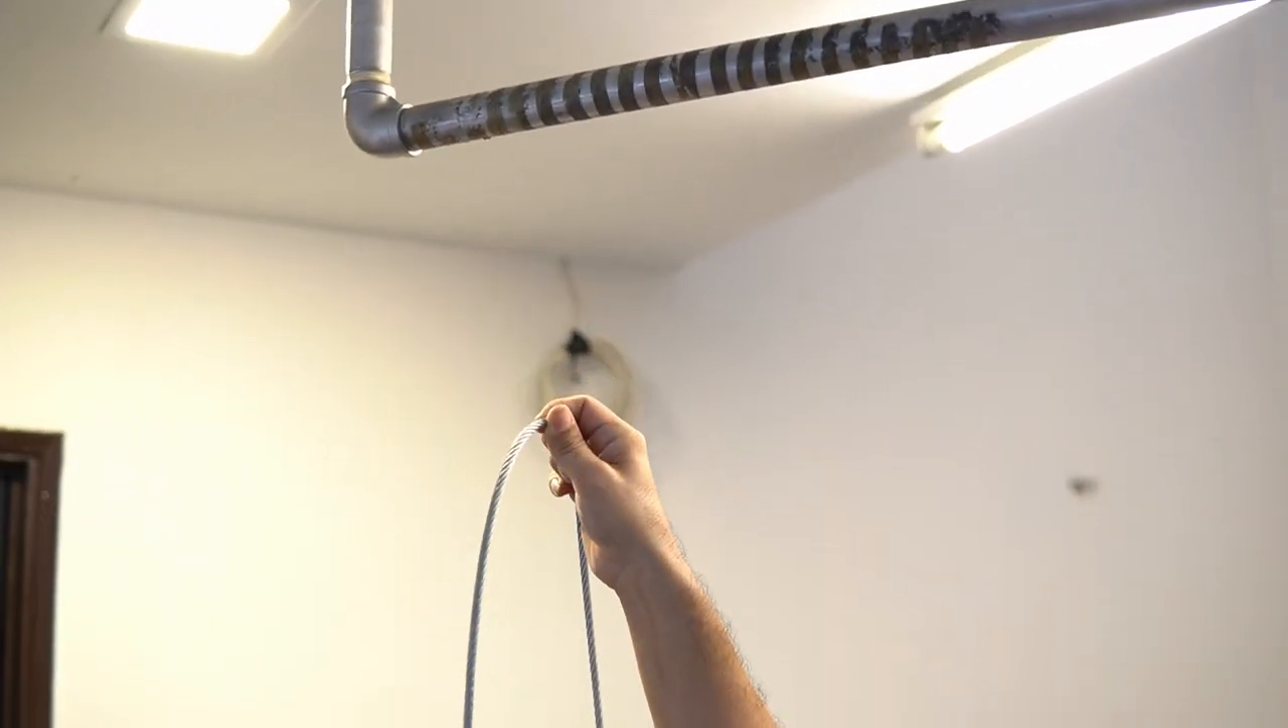As you can see, I already installed the pull-out bar previously.